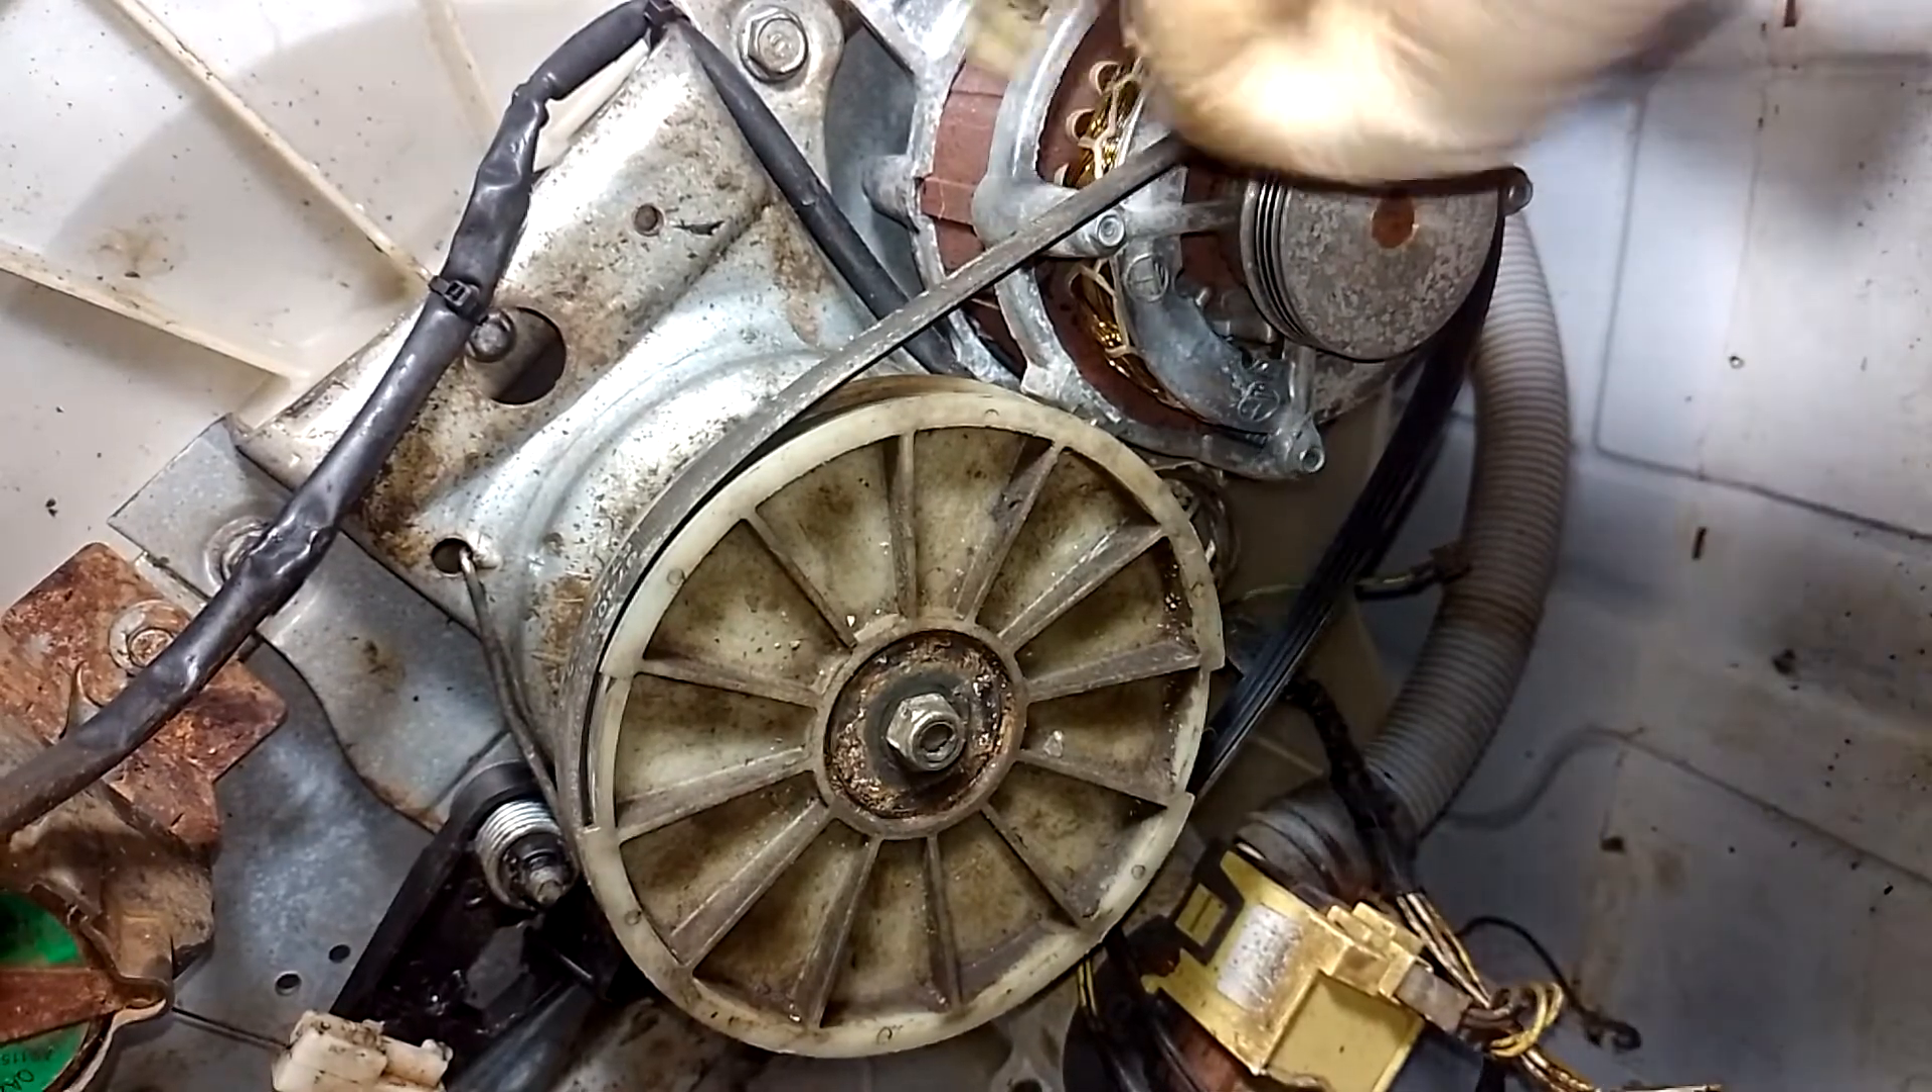Correia, já tá no lugar Agora só vamos apertar no pique.